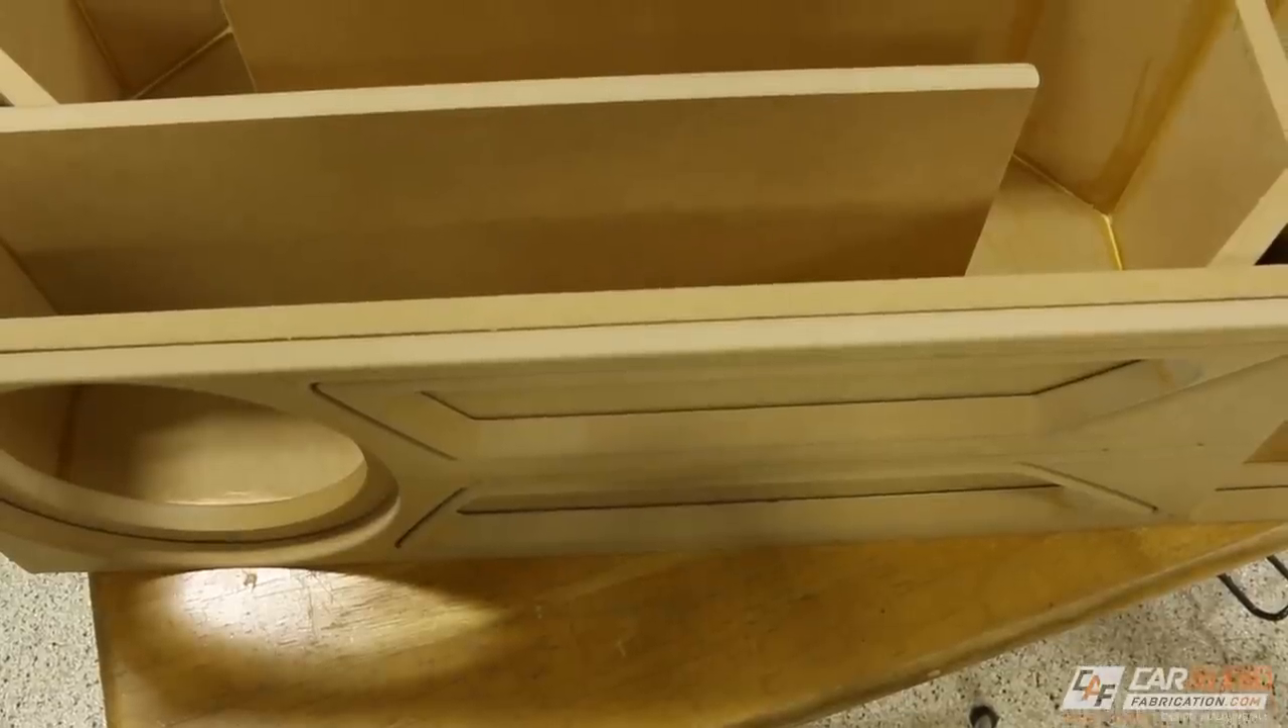Also I'm not going to mount the top of the enclosure quite yet but as you can imagine it's just a matter of applying a bunch of glue and securing it in place with some screws.